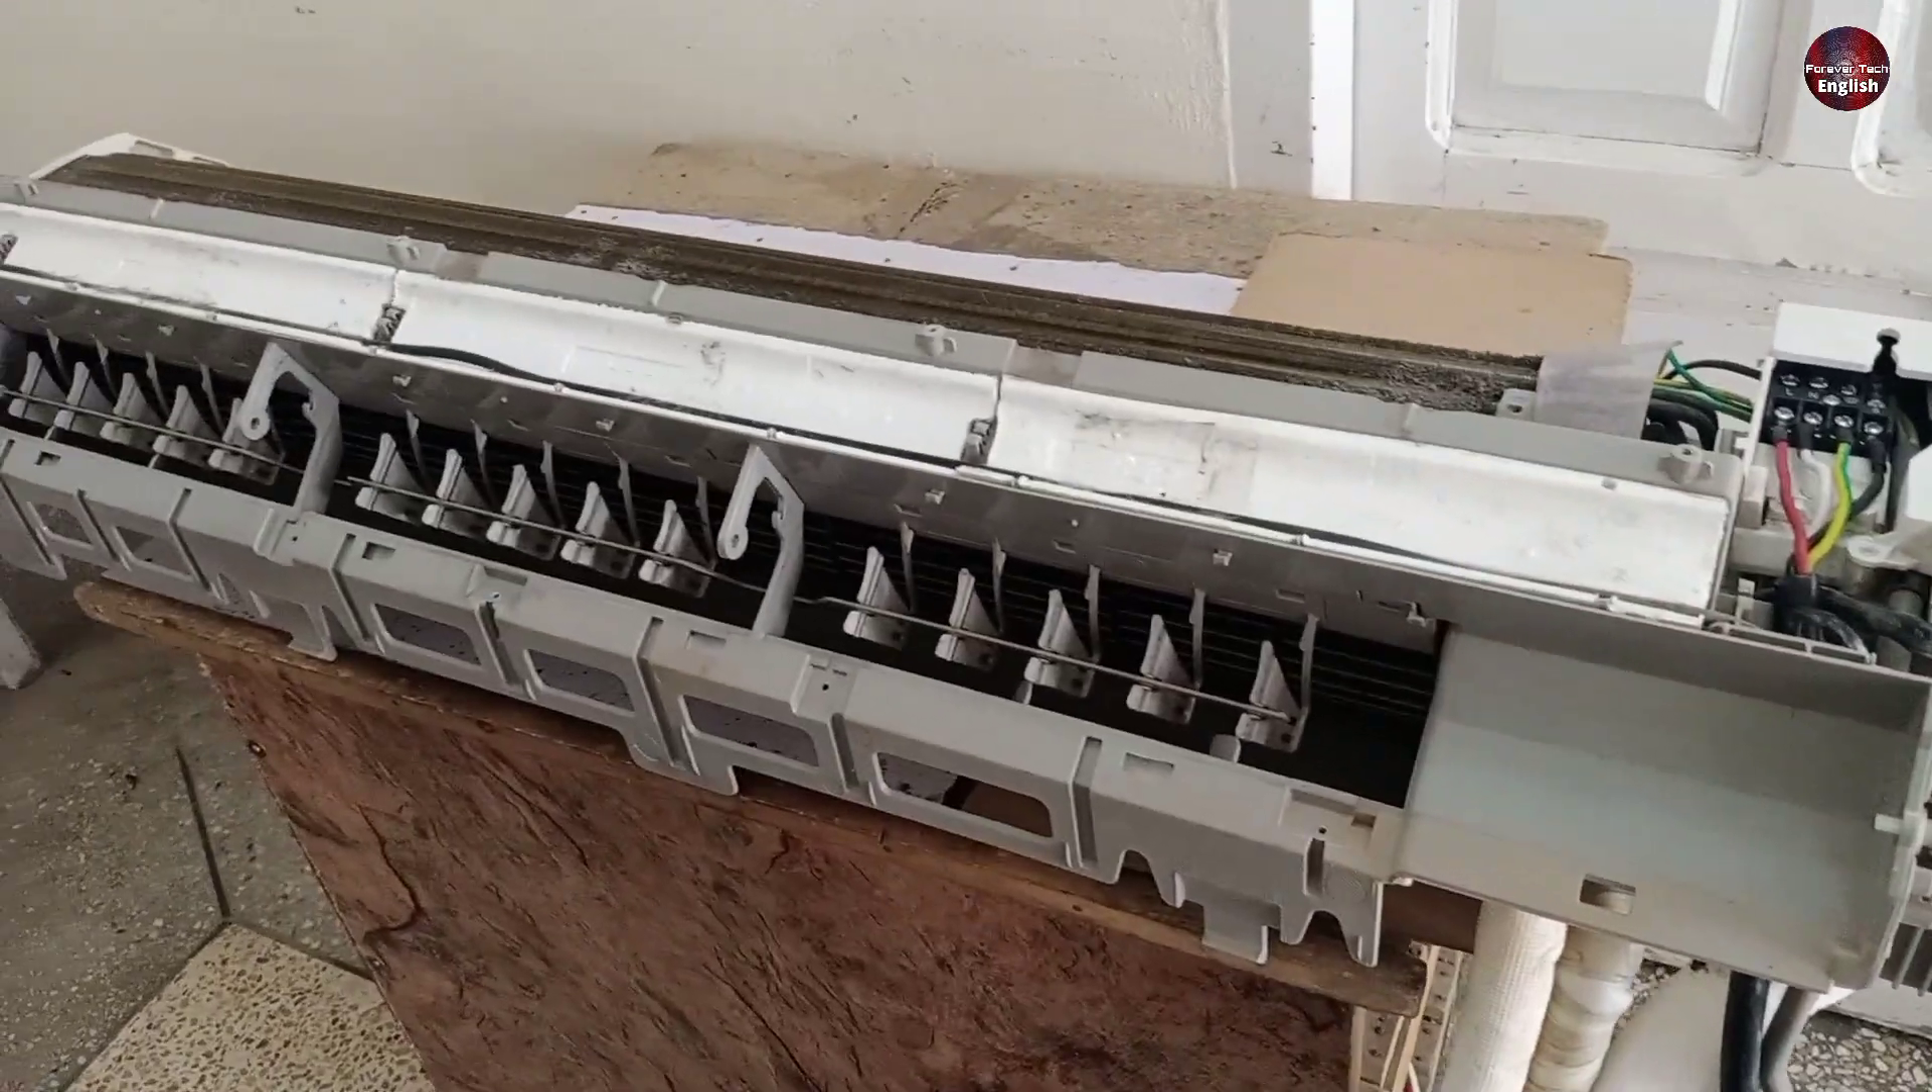Now I have removed the cover.